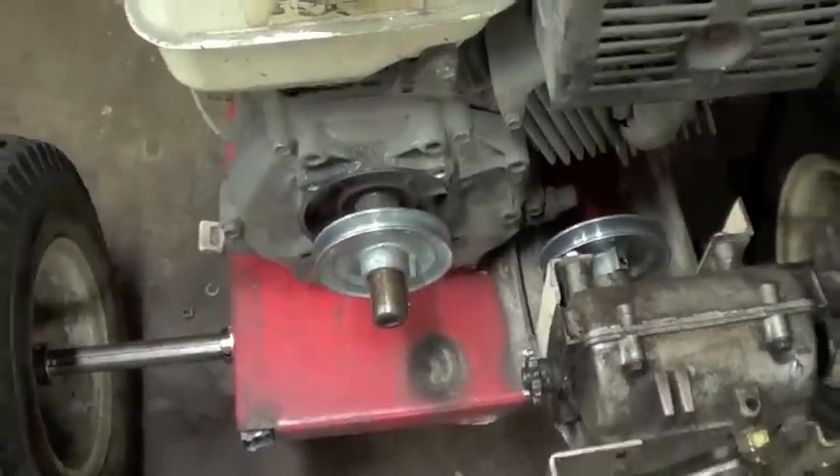Well I can't believe this entire drivetrain is almost complete. Just have to get a belt and tensioner up here.